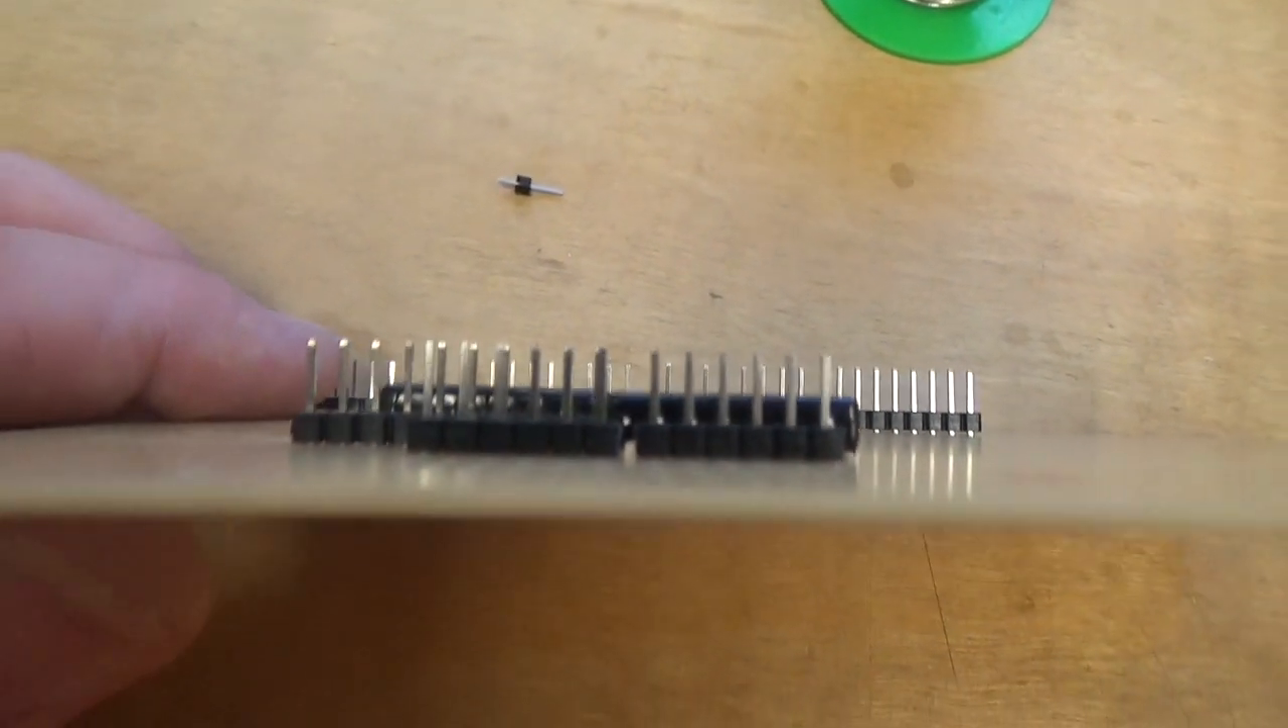Those pins are nice and flat now close onto the board as you can see there hopefully and if you look at them from above the other thing that's important is that they're all nice and straight in a line vertically.